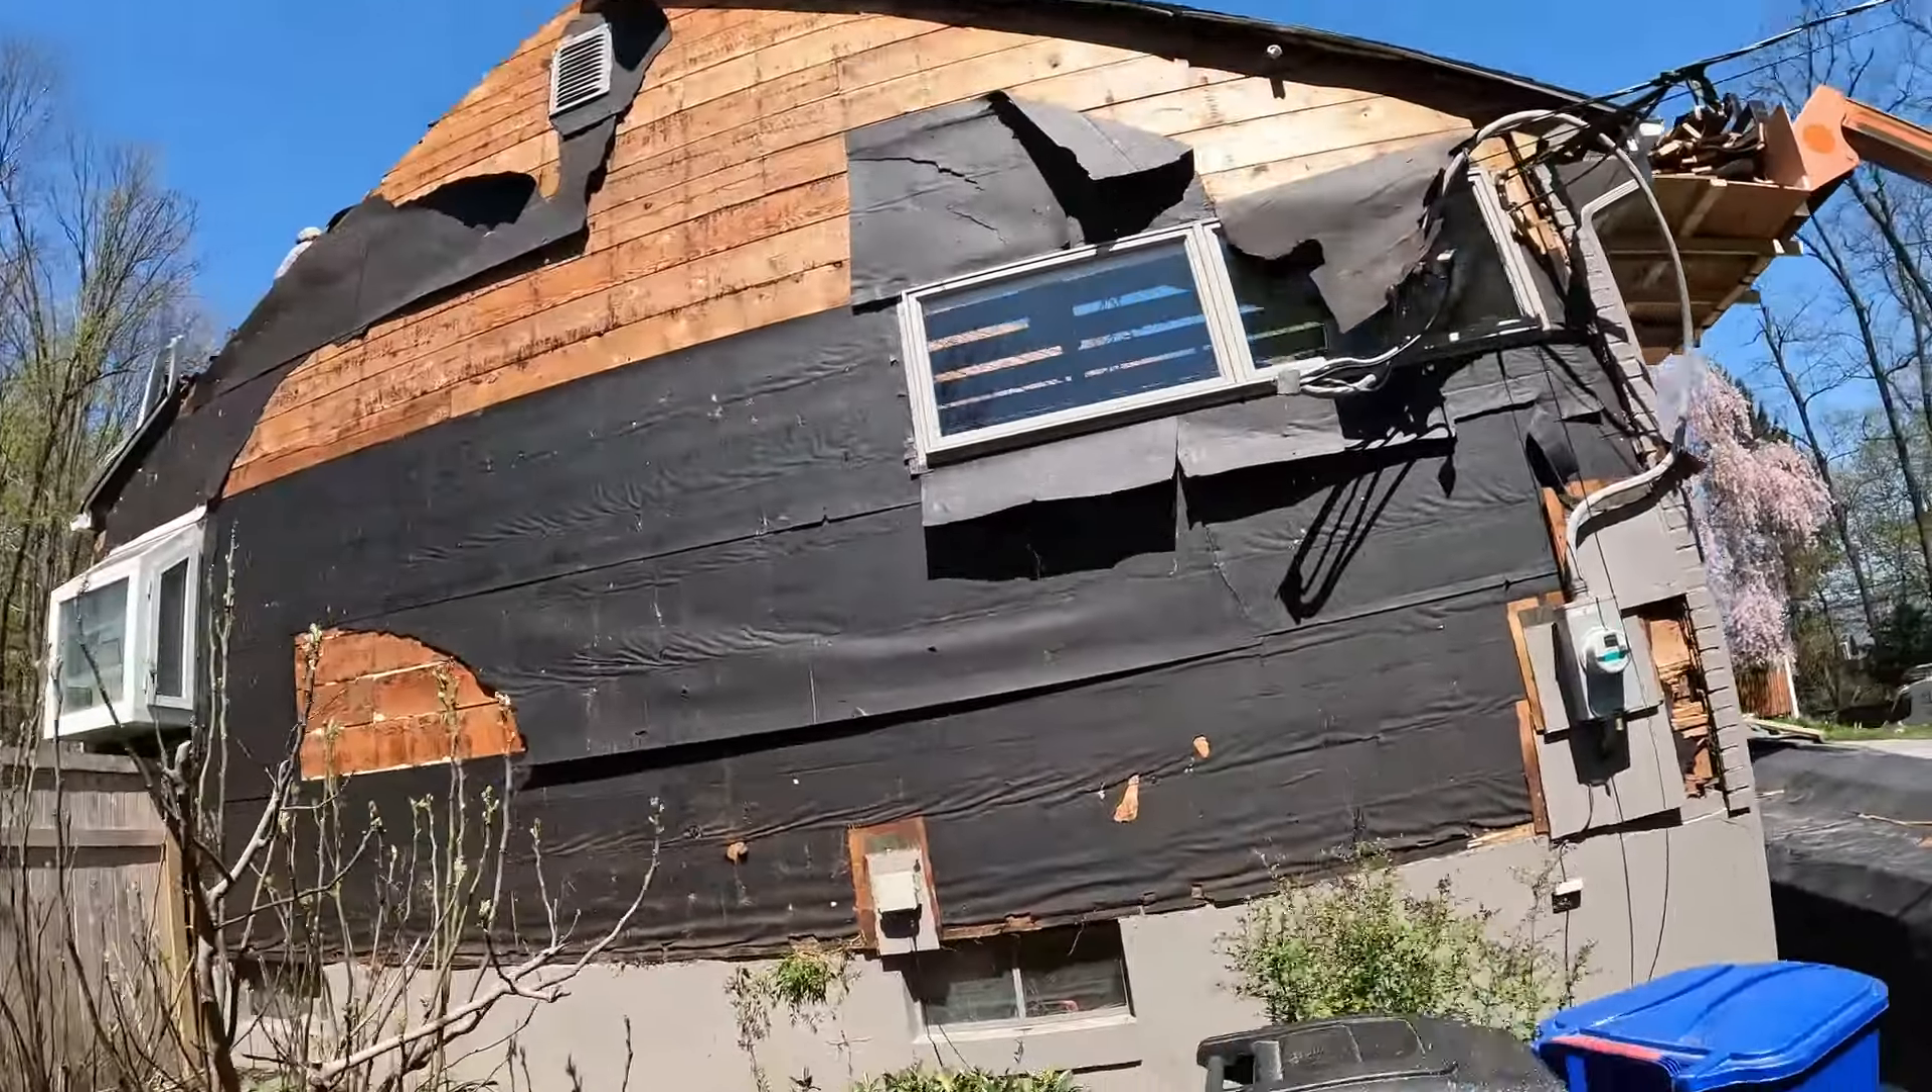Some of these windows are being changed which obviously we haven't pulled out yet.